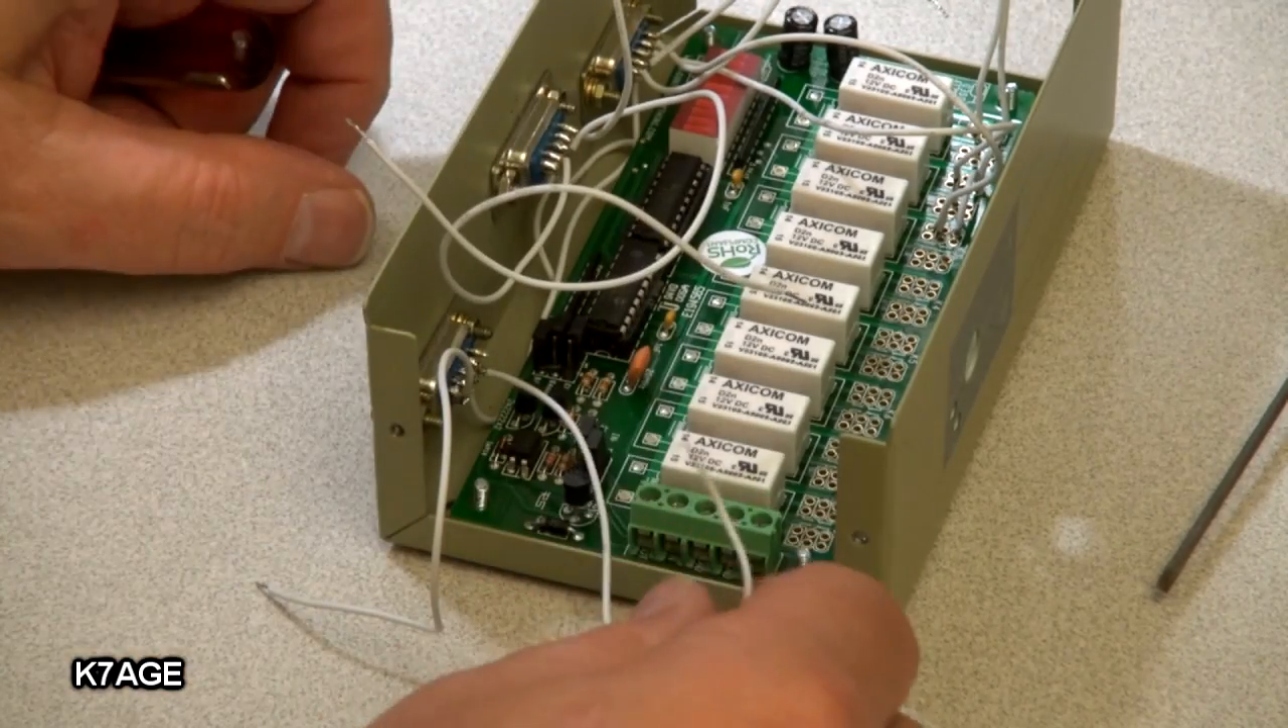Okay so we just need to connect these wires to the terminal strip.